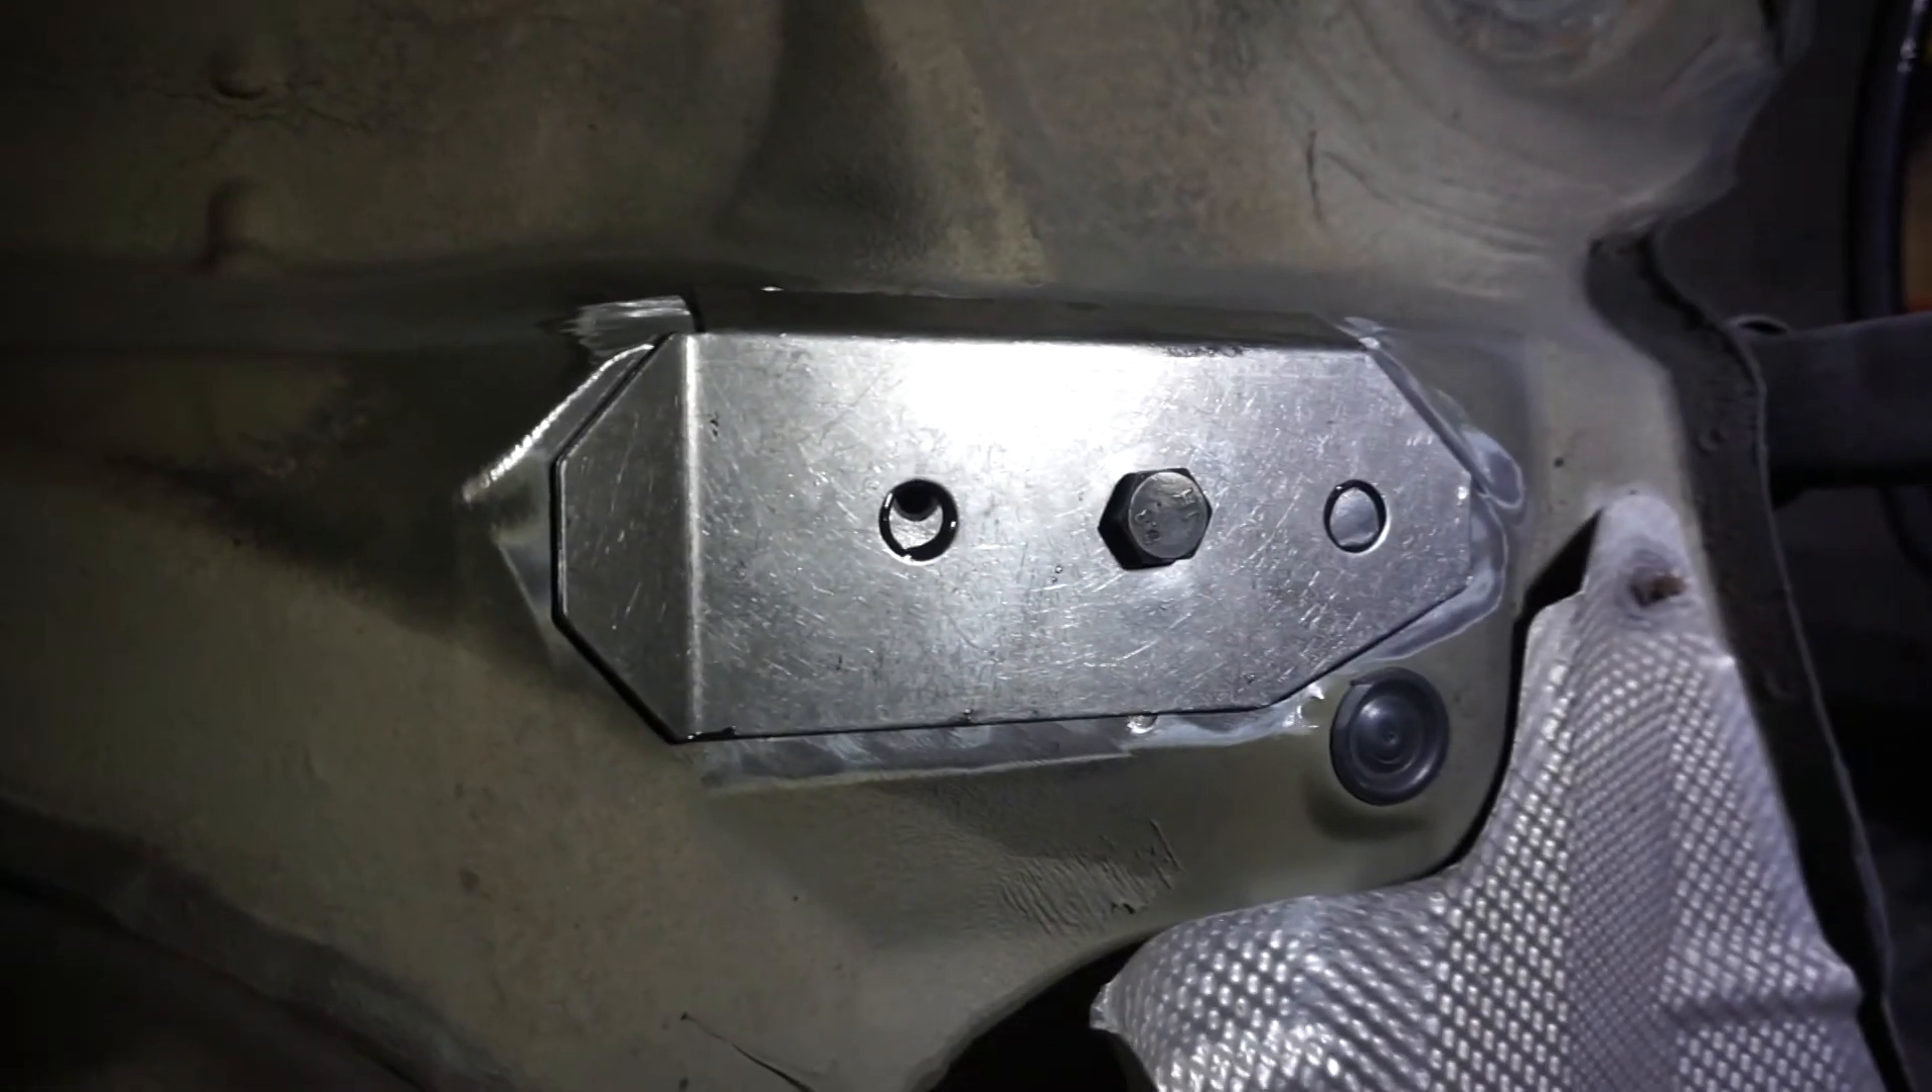But we've got all of the reinforcement plates installed now. Here's the rear driver side, if you're in America, I guess it's the passenger side if you're in Europe or England, I guess.